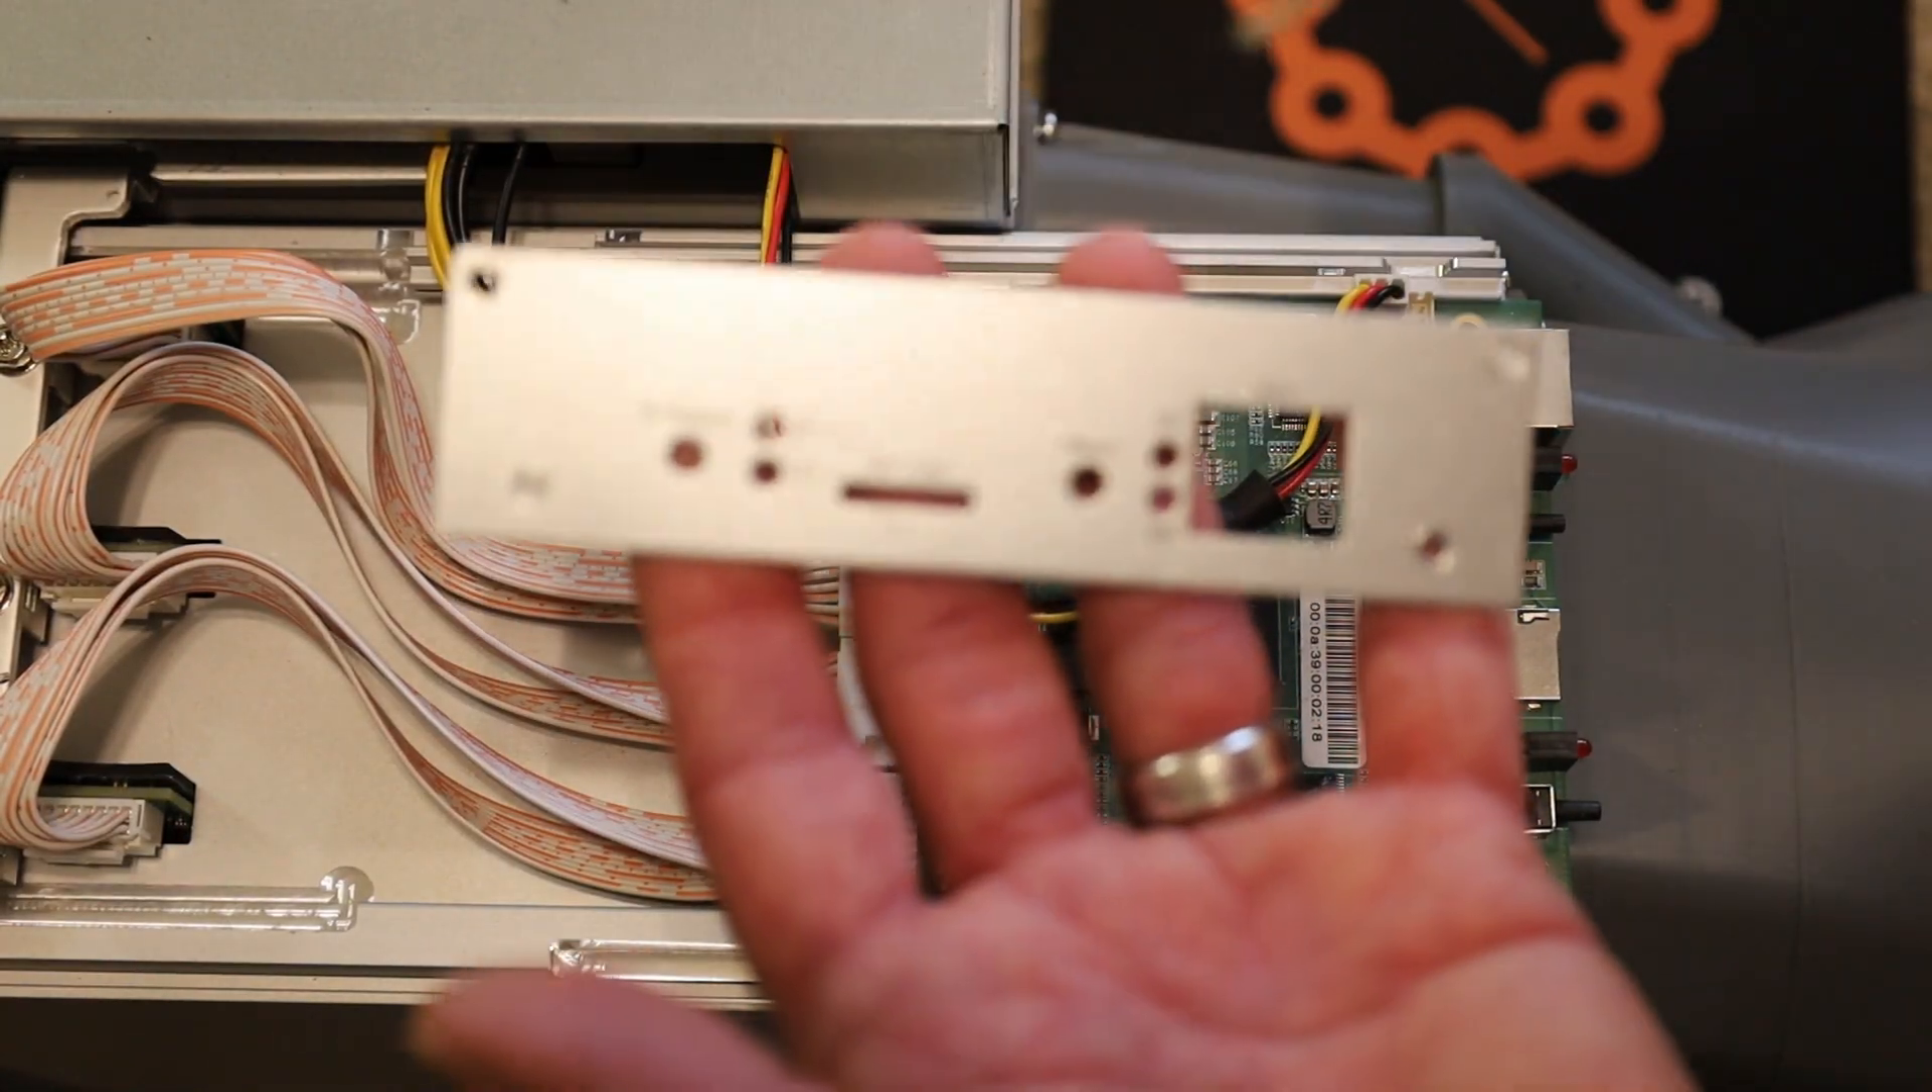Okay, now that the screws have been removed, you can see I took the face plate off here.